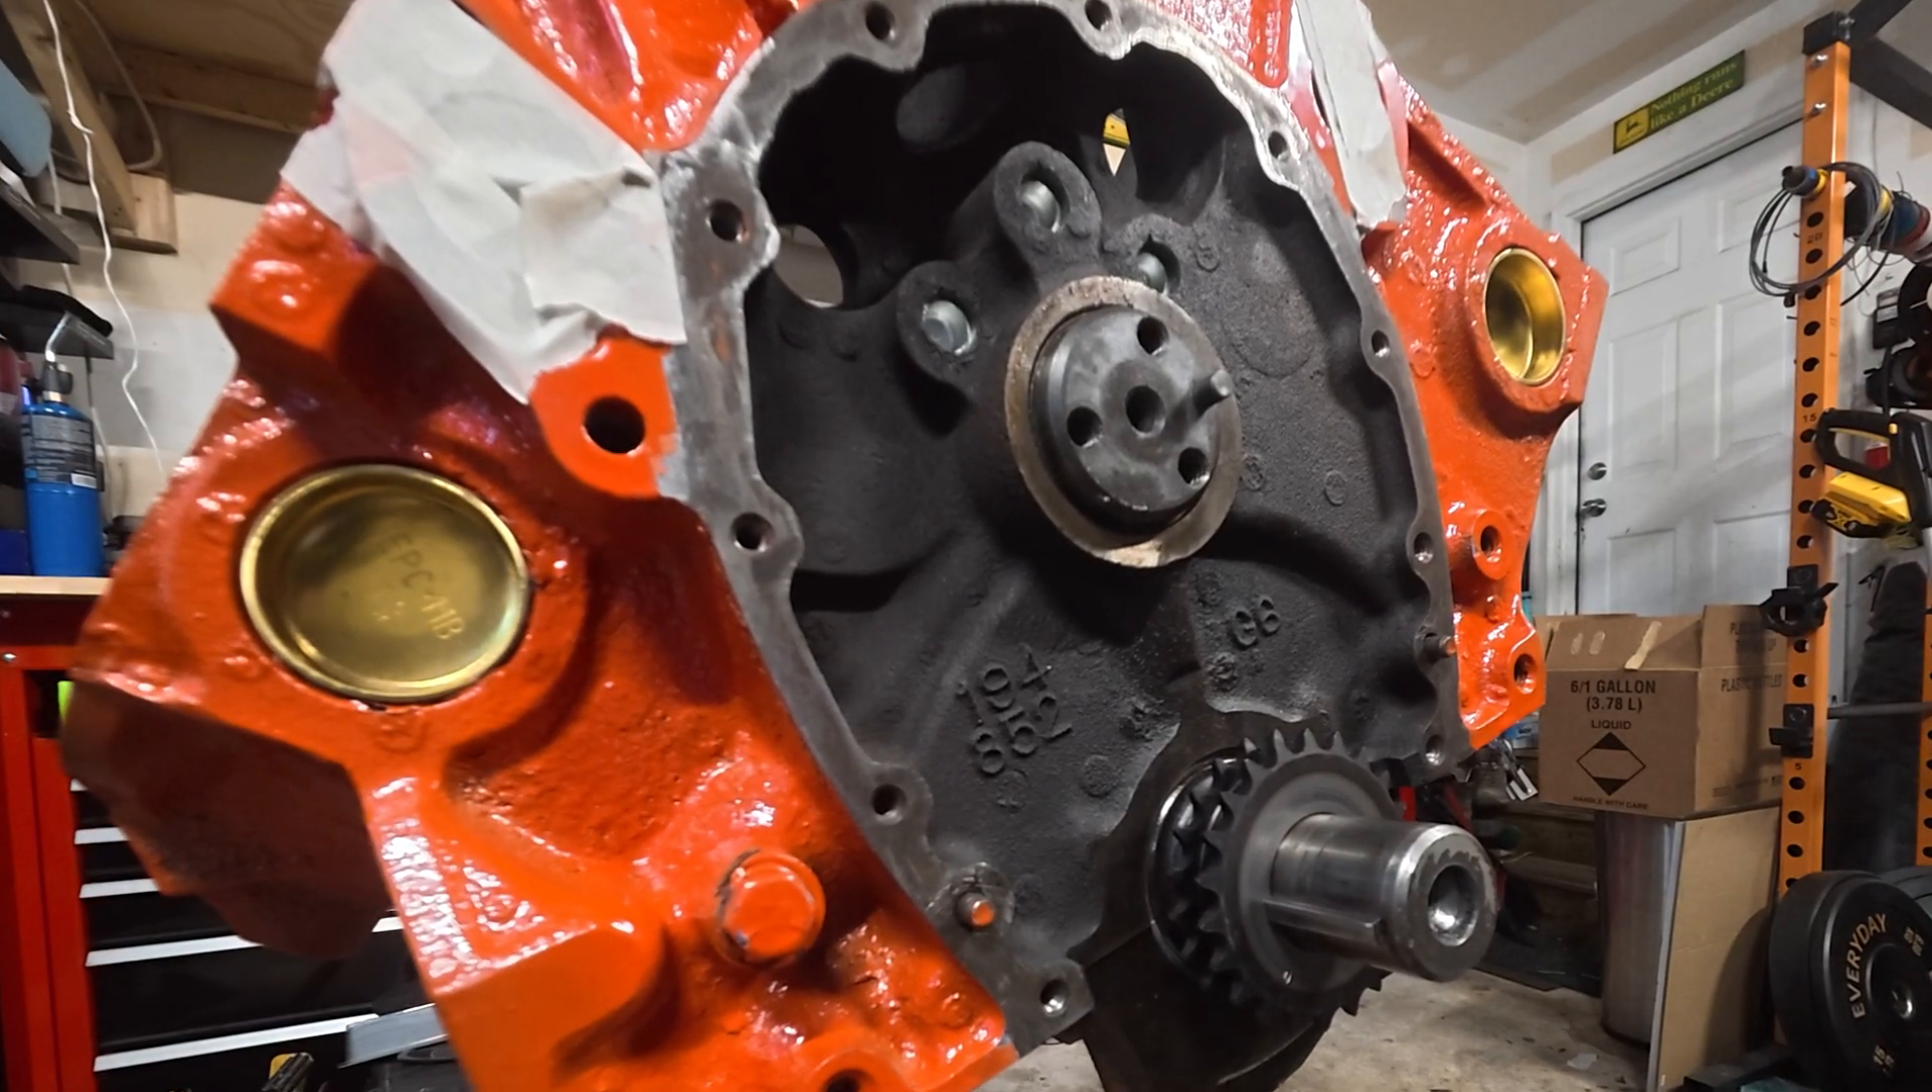Now you got your lower uh timing gear on.